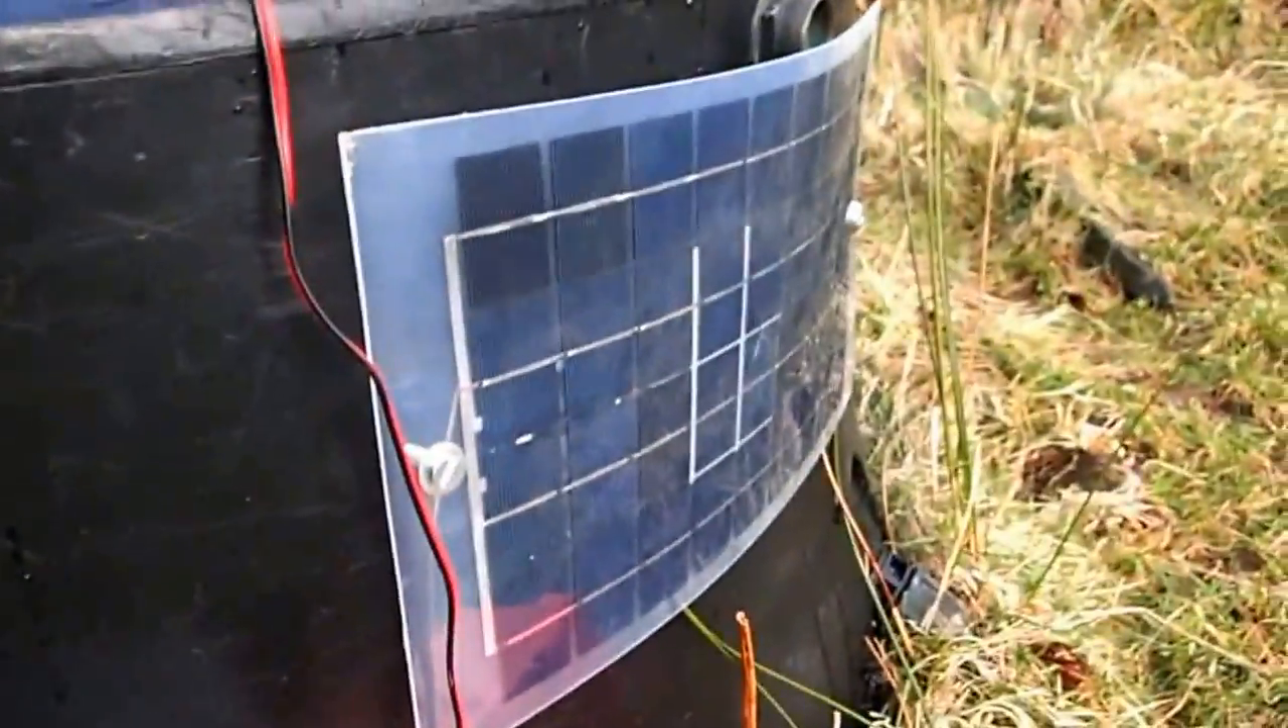So everything is connected up. We've got the solar panel just is connected to the front there.